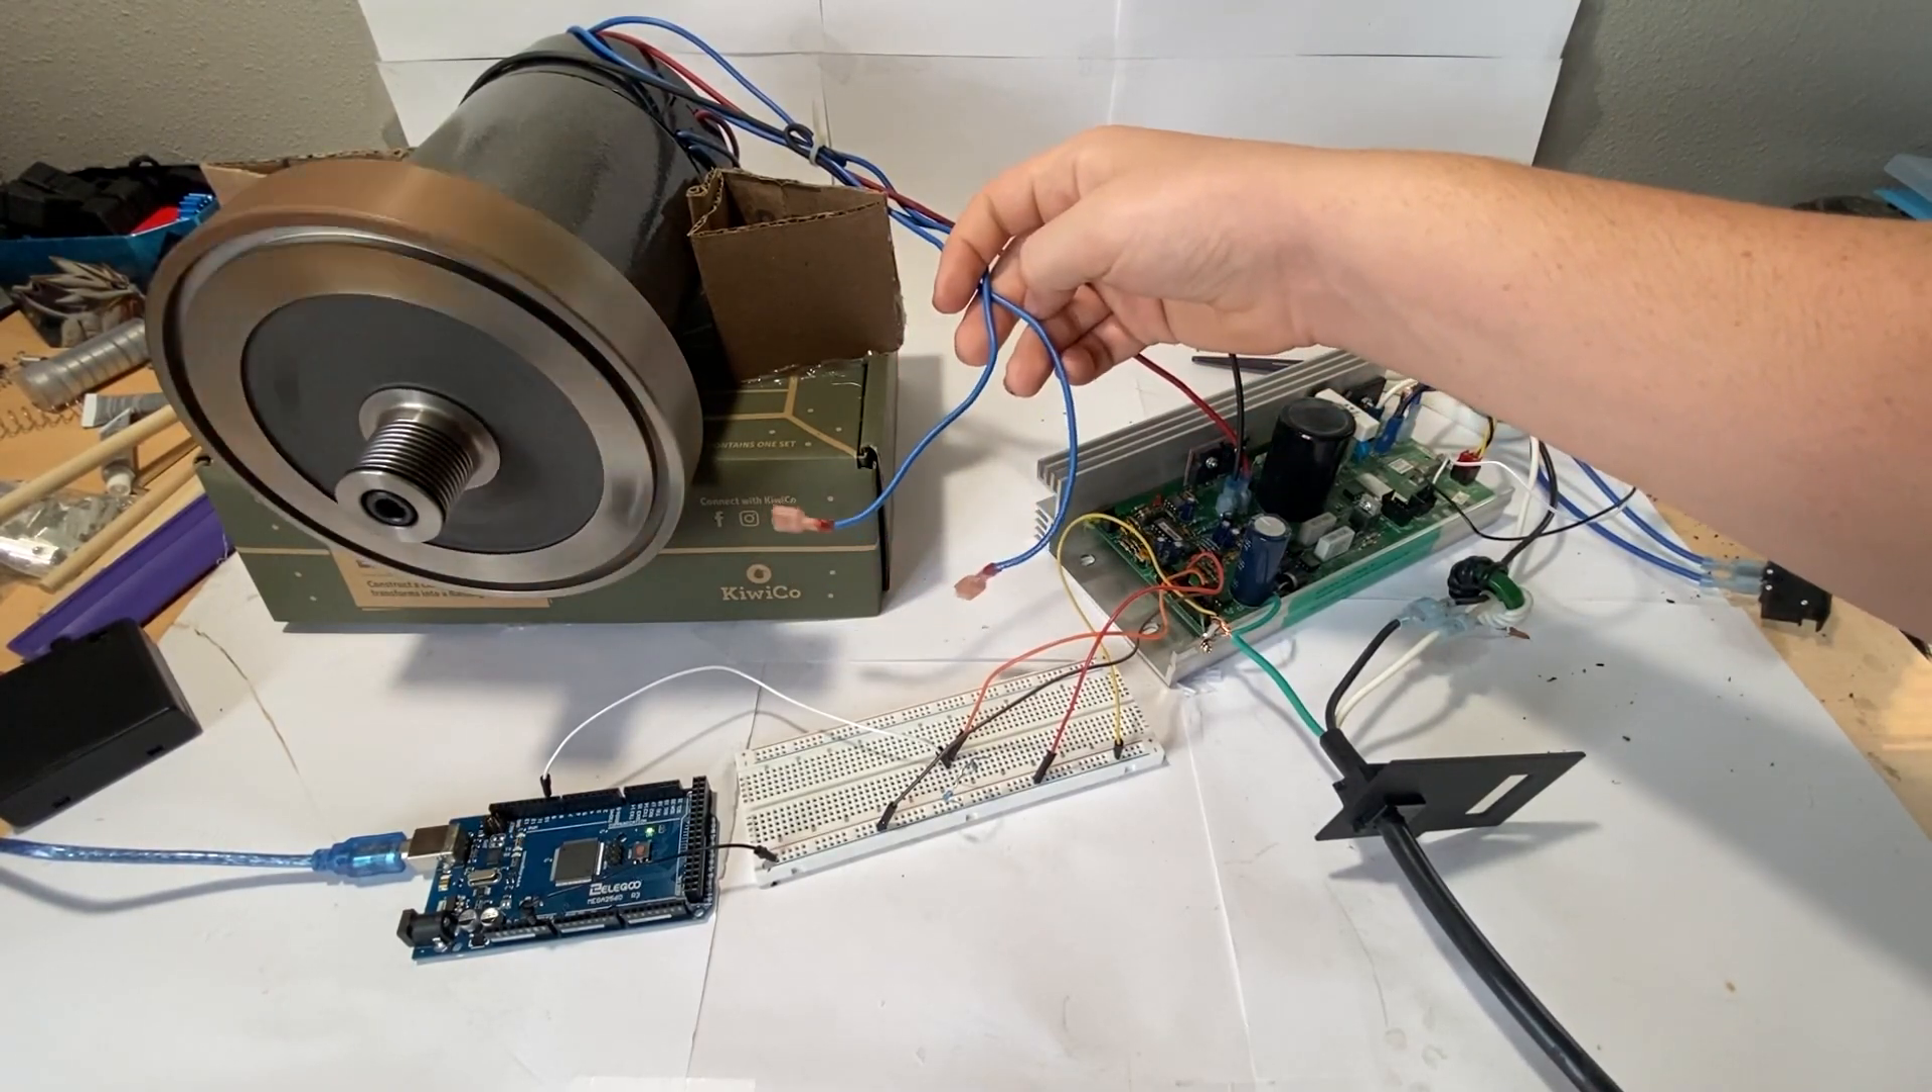And then these two wires are the blue wires for thermal protection, but it's just not hooked up right now.